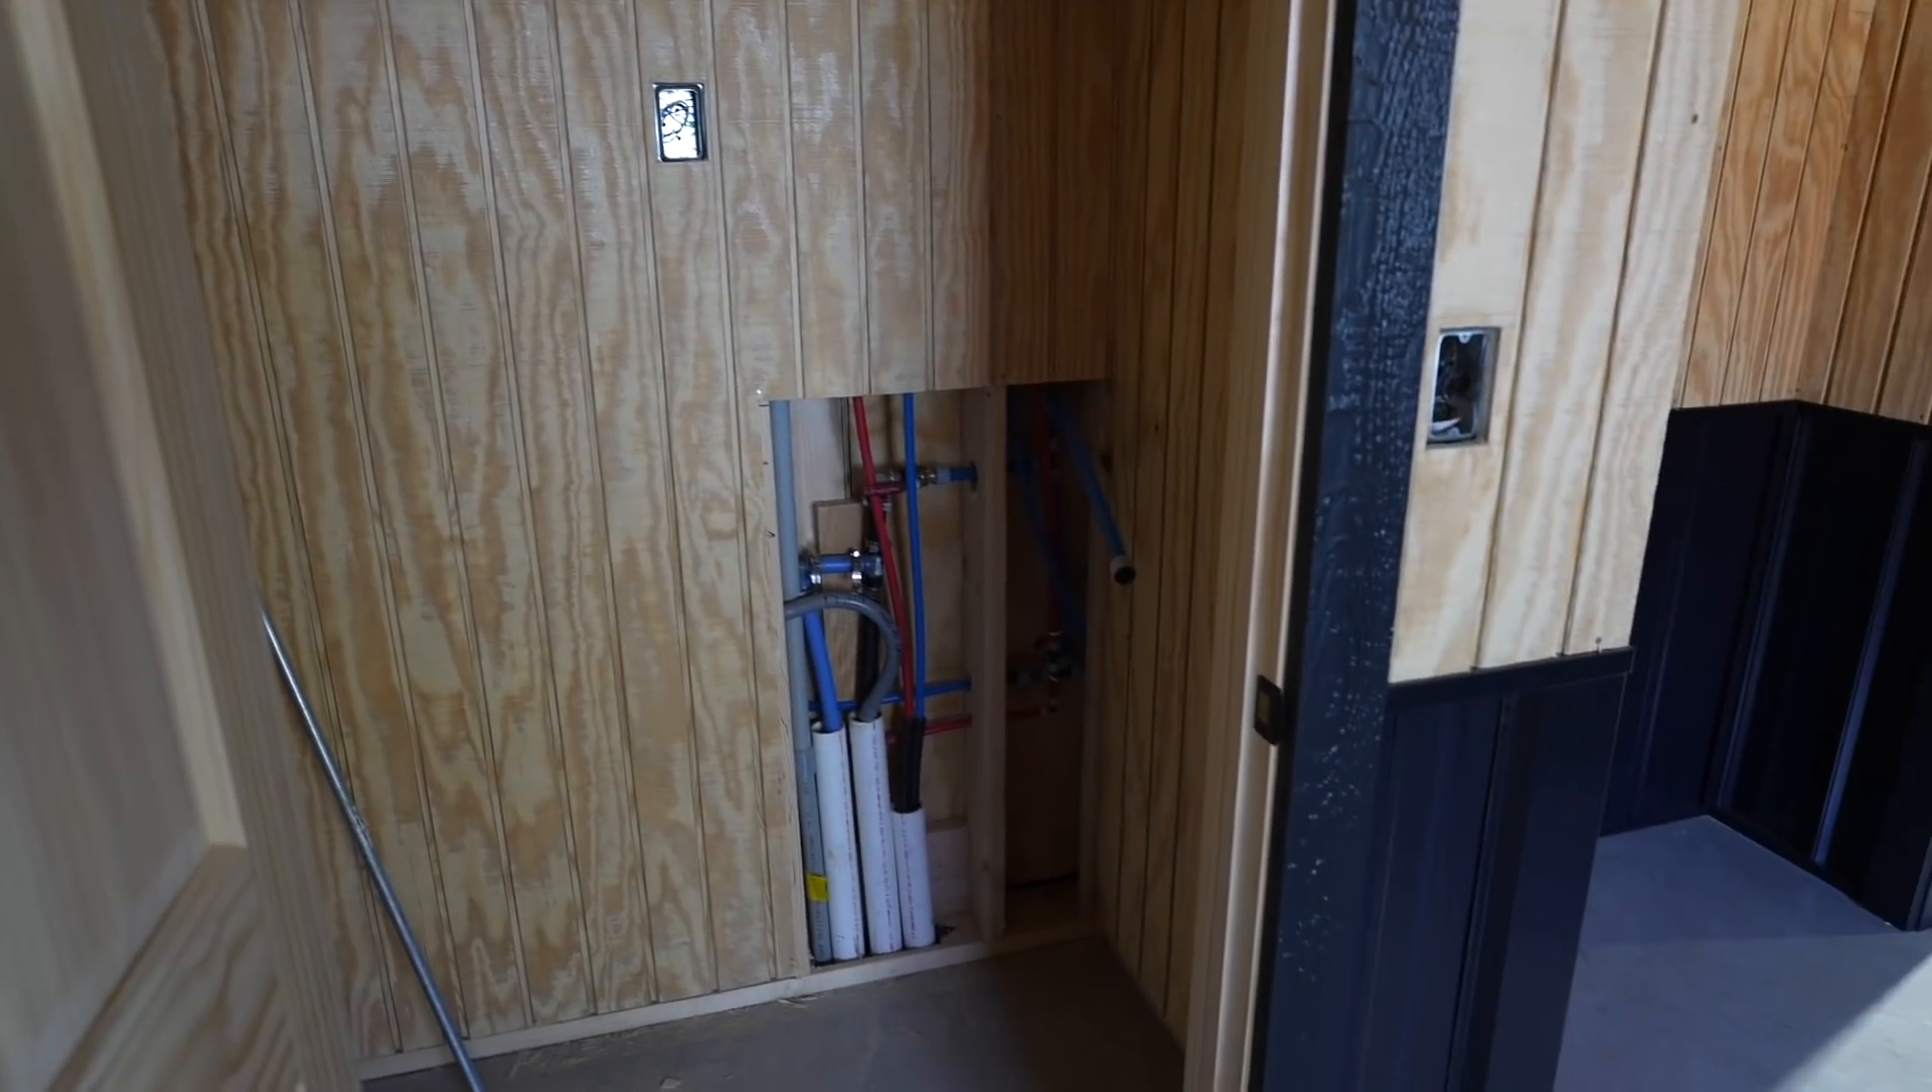This is going to be the mechanical room so you'll see we left this panel off.